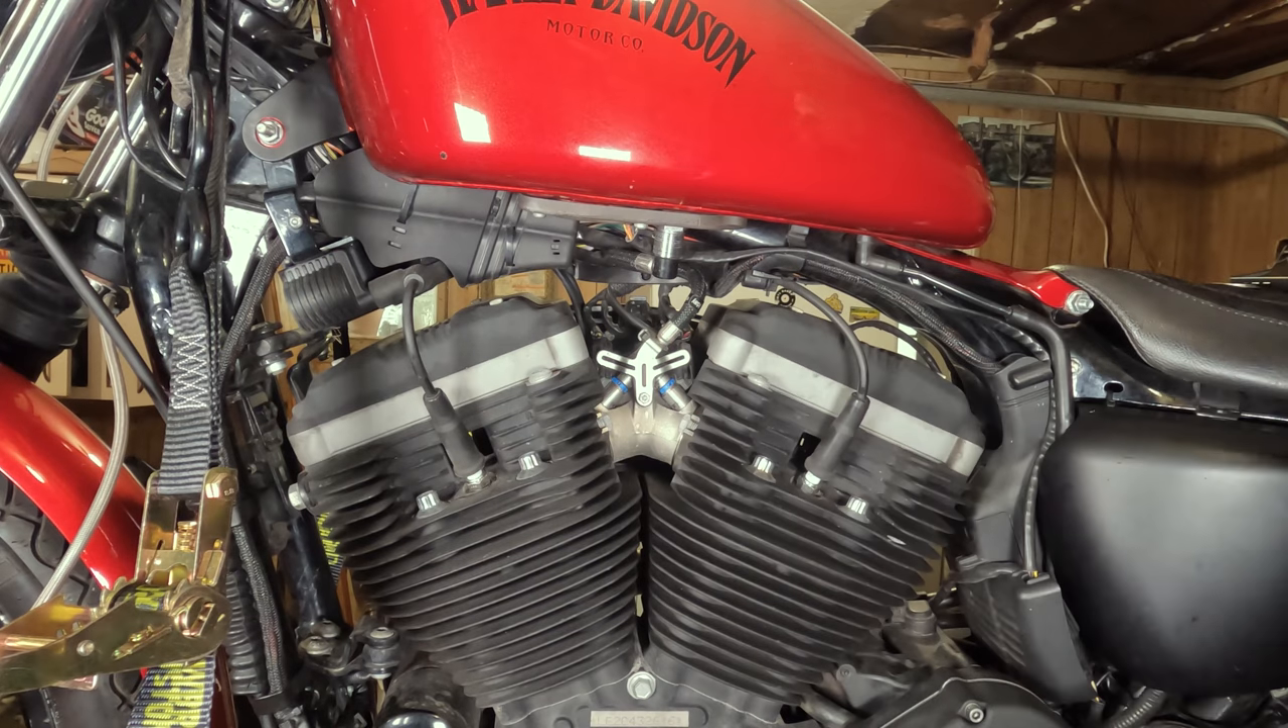Your plug wires are on. Everything's torqued to spec.